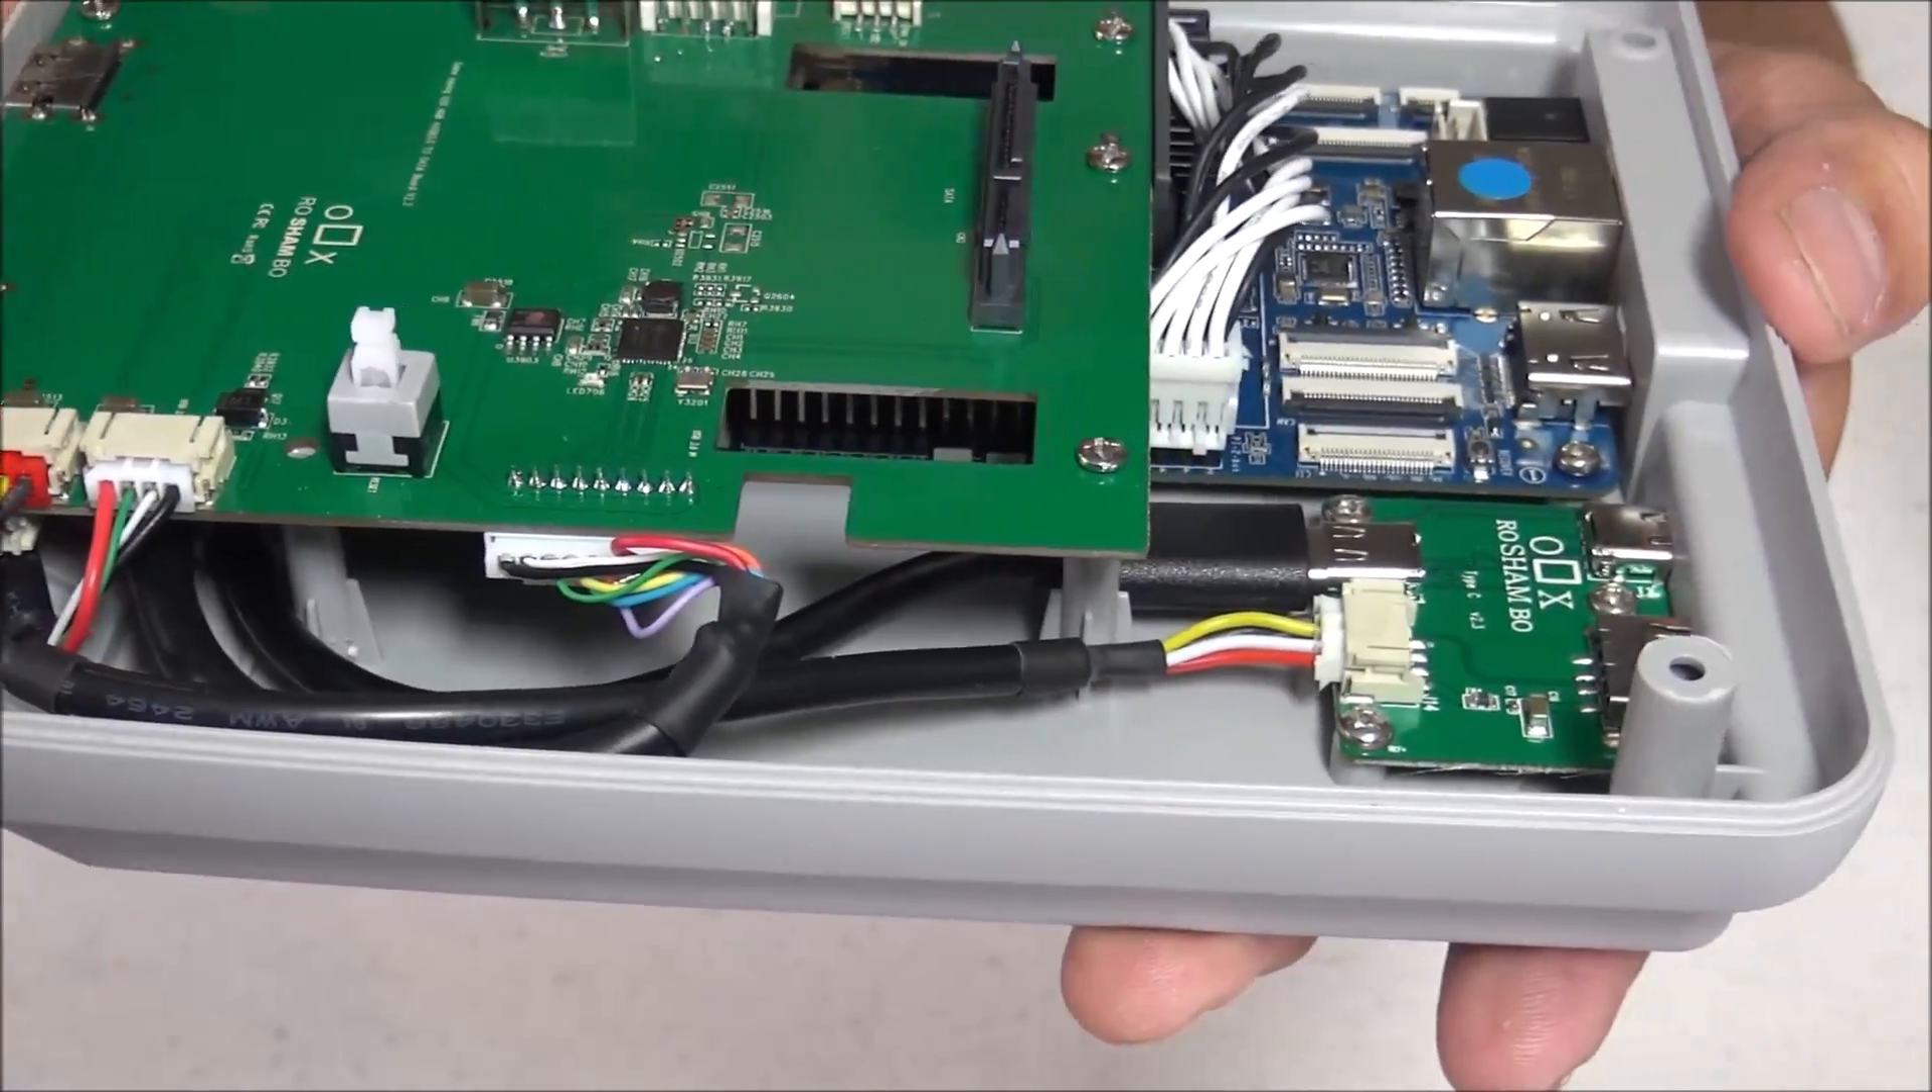Here's a final look at all the connections before we go and put the top lid on.